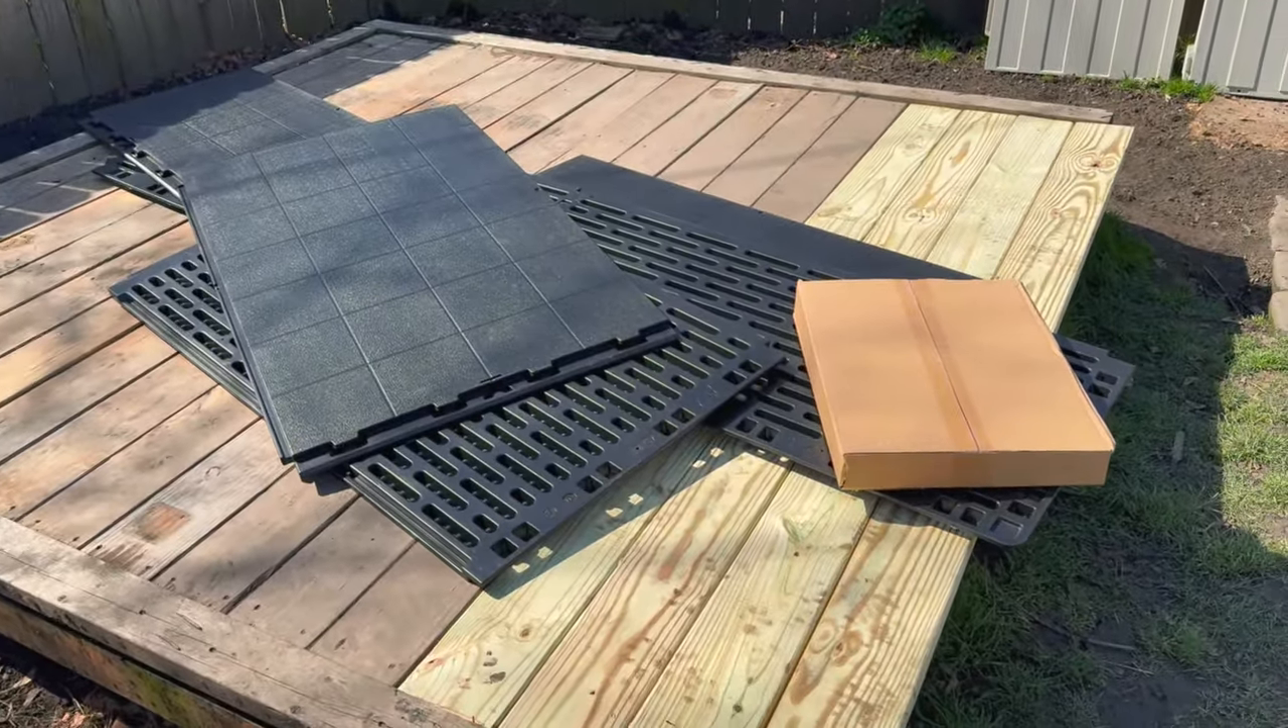So, we have all the boxes open now. There's the floor to be put together.